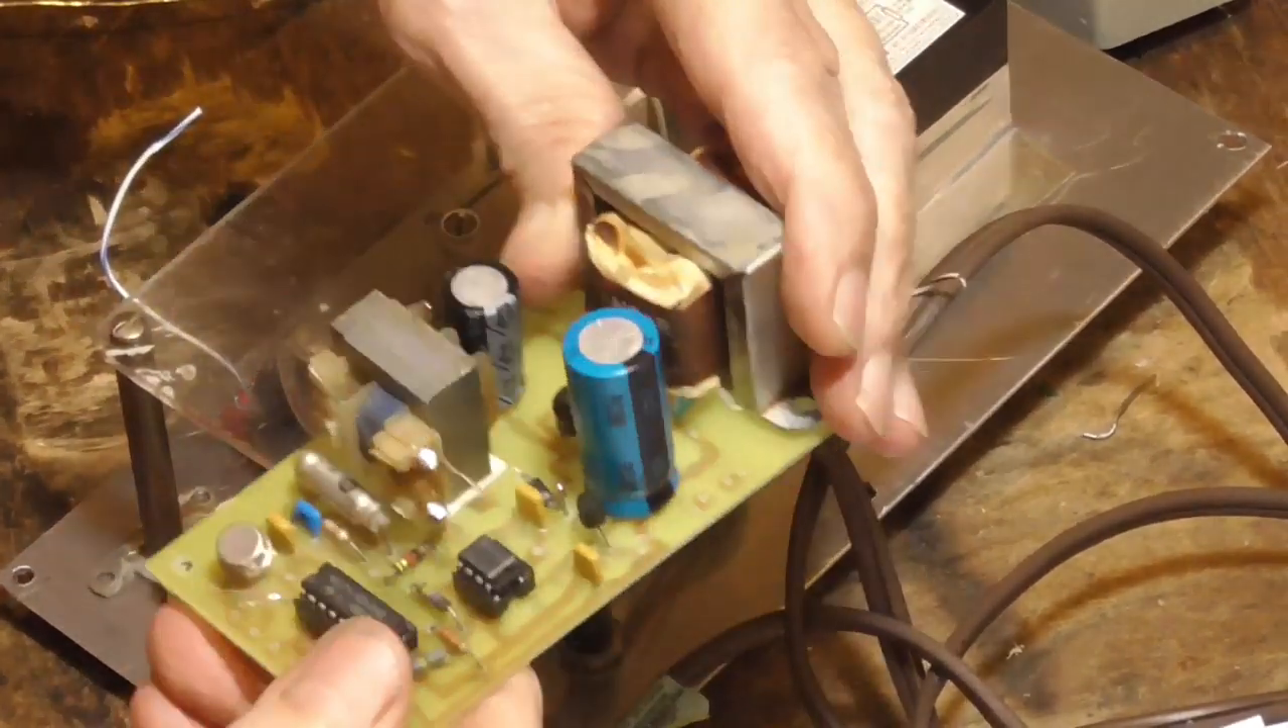We've got all the board, all the parts put on the board.